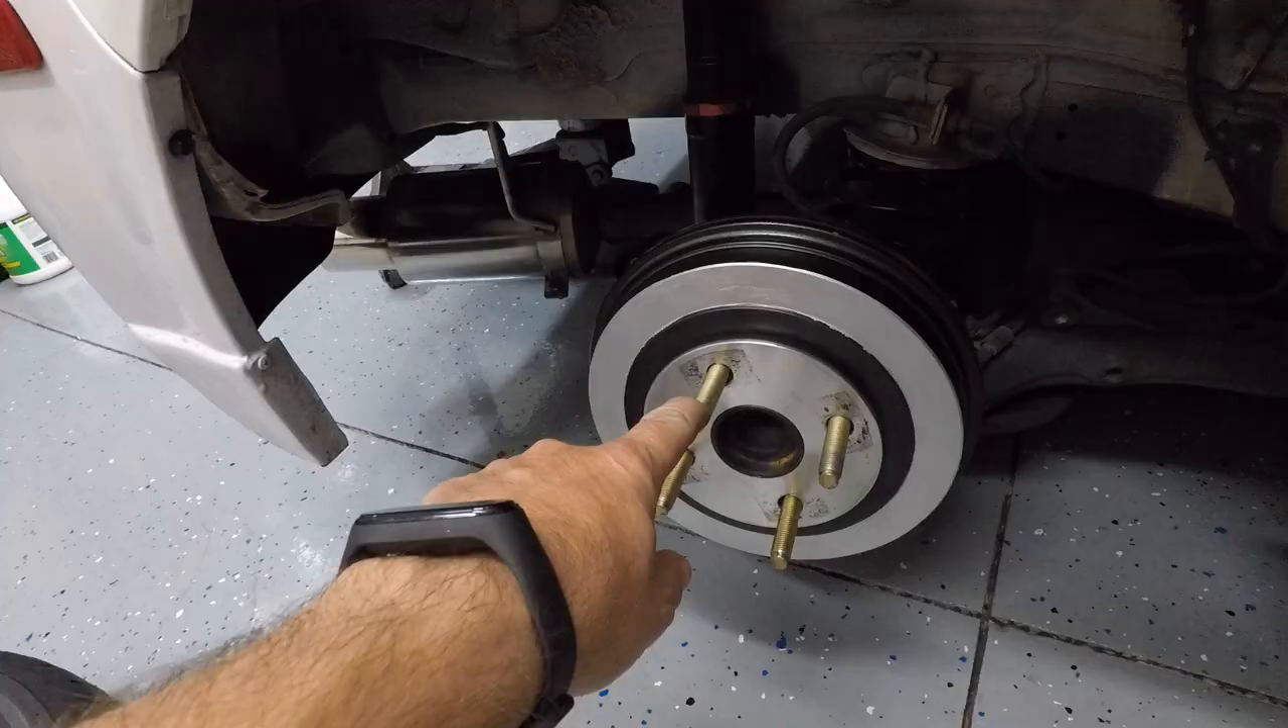All right so i got the rear wheel off here to show you what we're working with and to show you what i worked on earlier in the week.